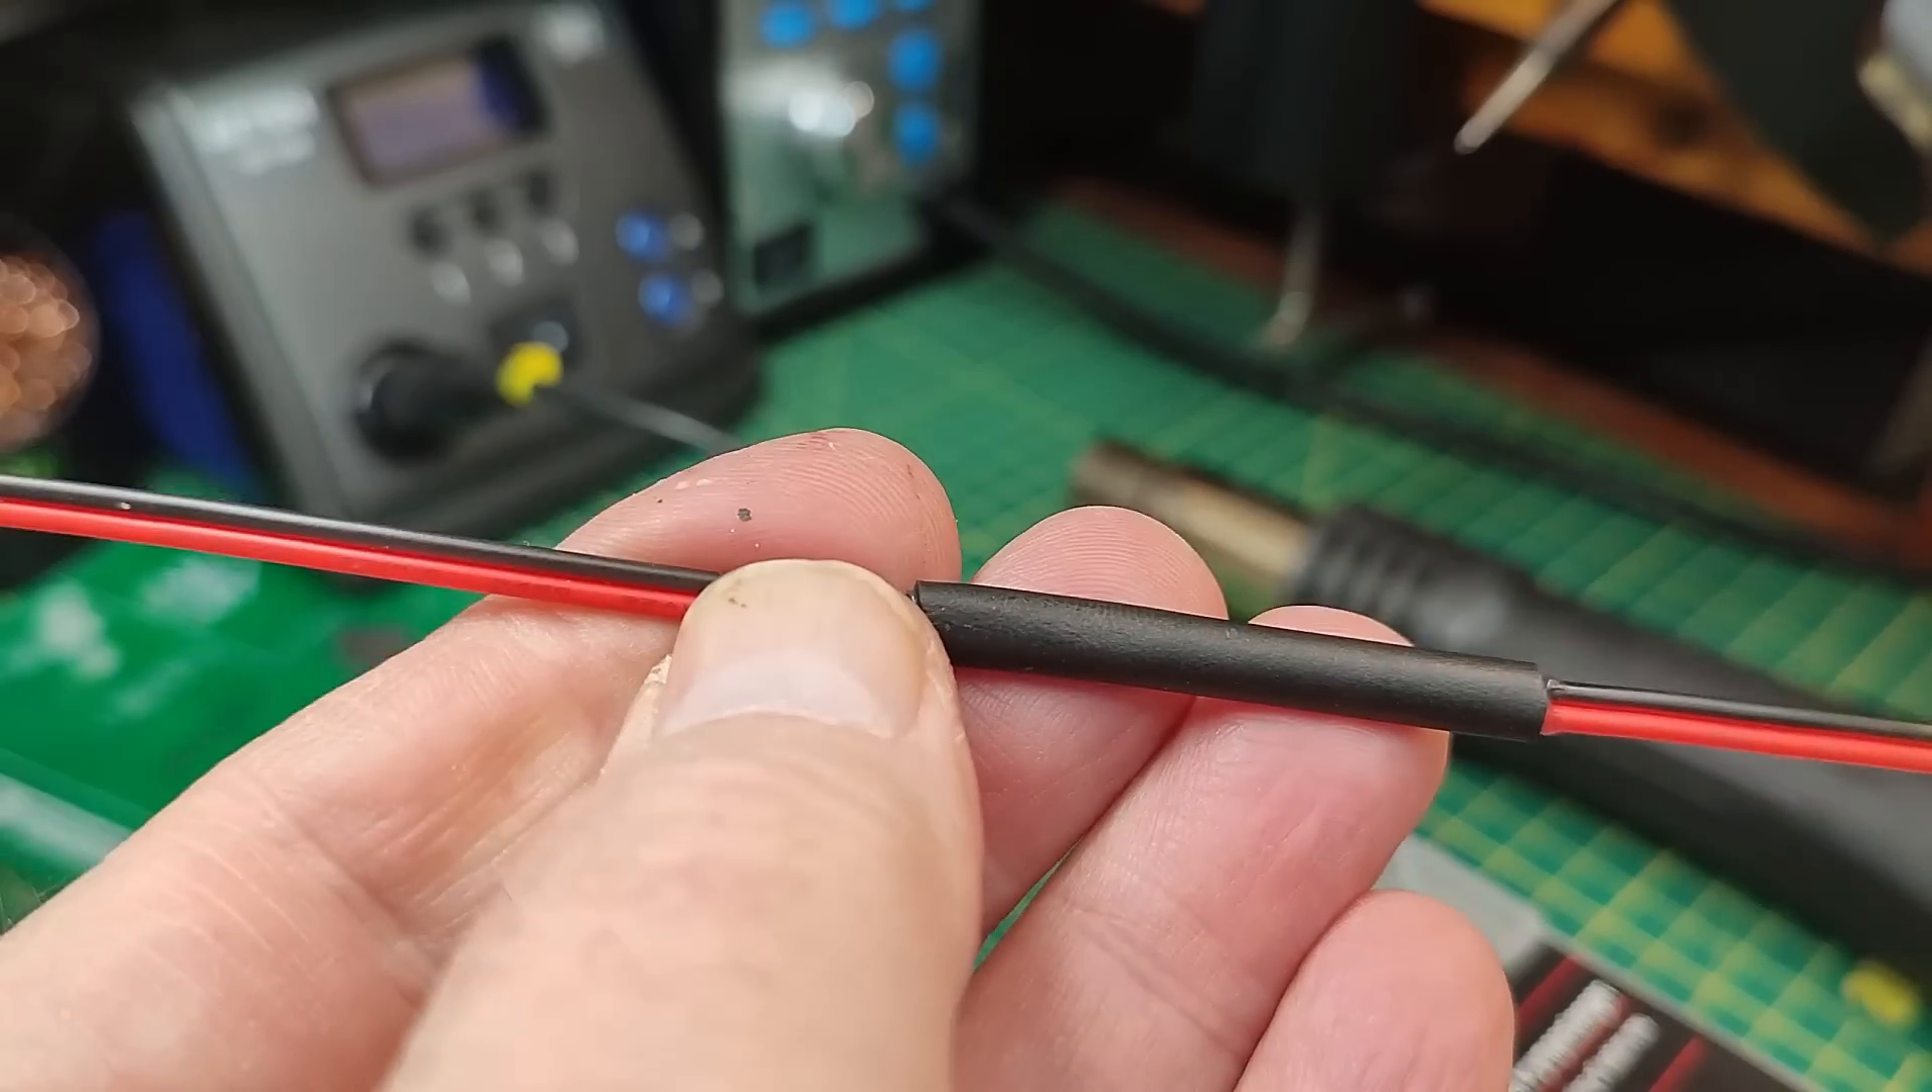Here we have a couple of cables that have been joined together with this heat shrink over the main join.